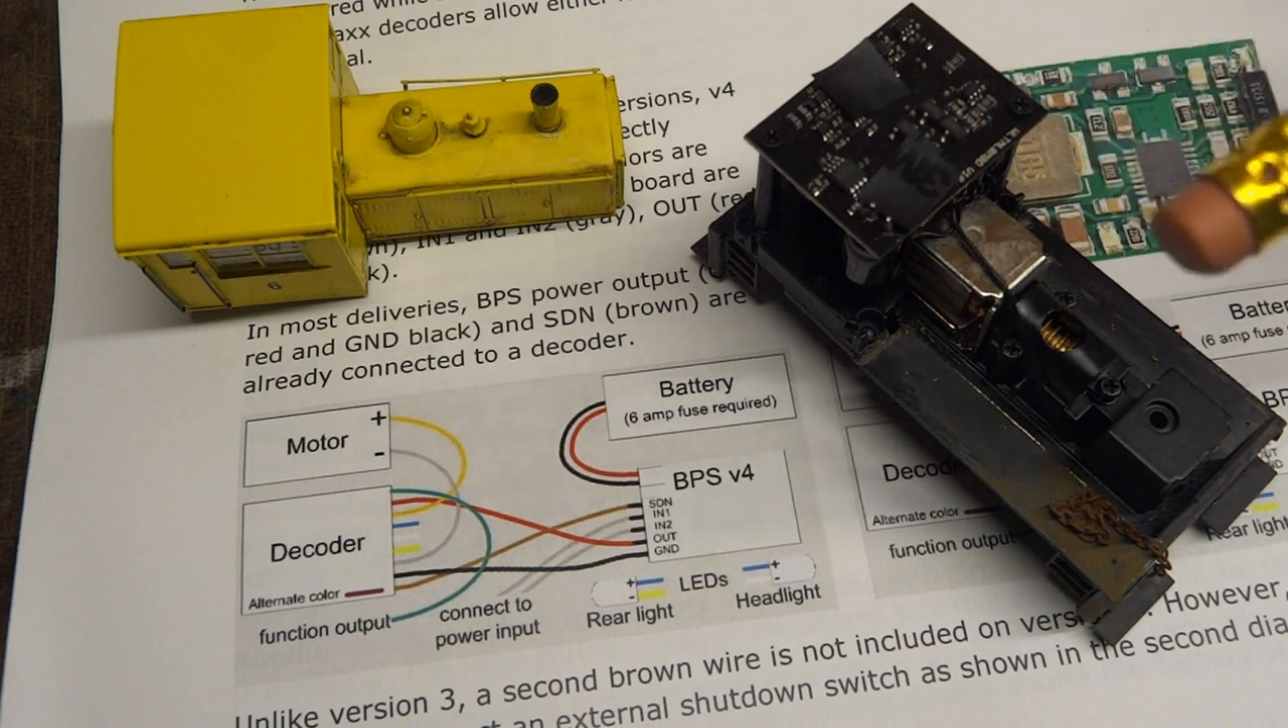Here's the little locomotive and I've already removed the cab and some other things.